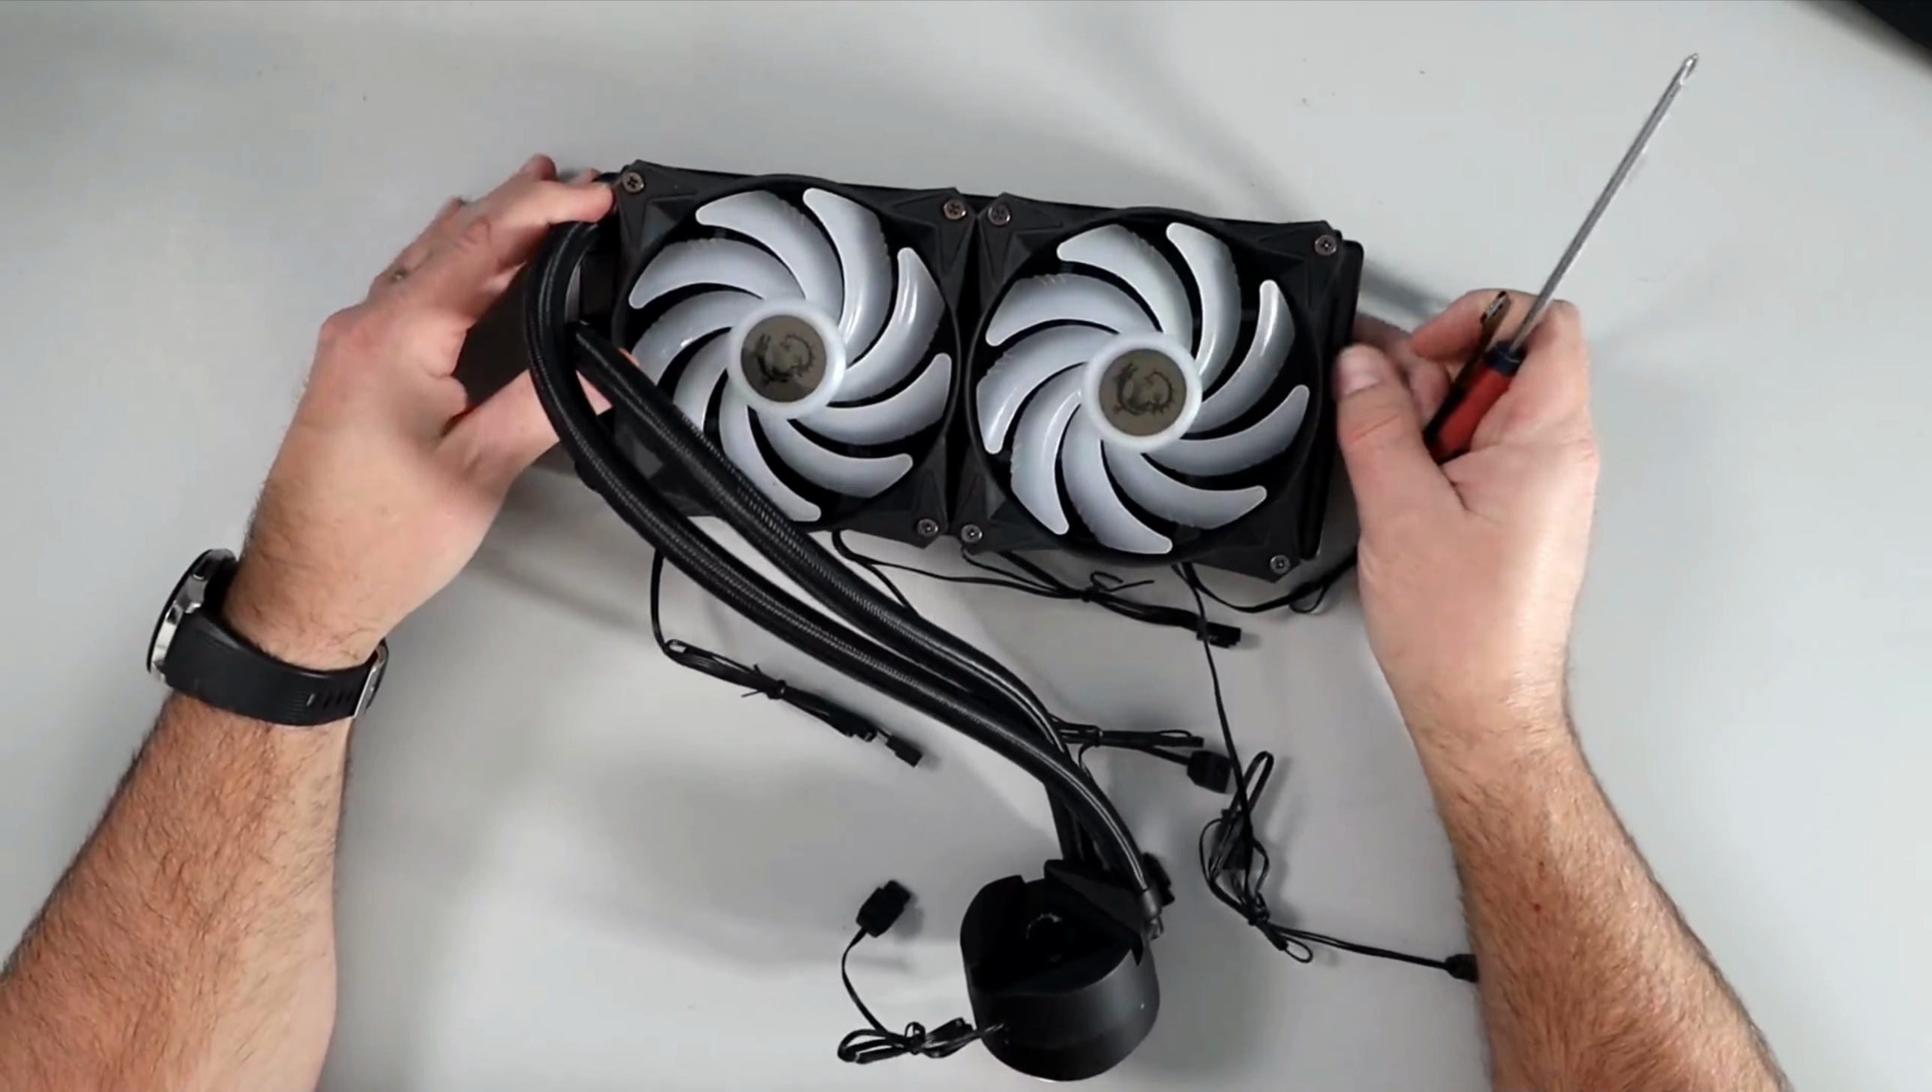So those fans are attached to the radiator there and the next thing we need to do is grab this bracket and this is for attaching The head unit to the motherboard.